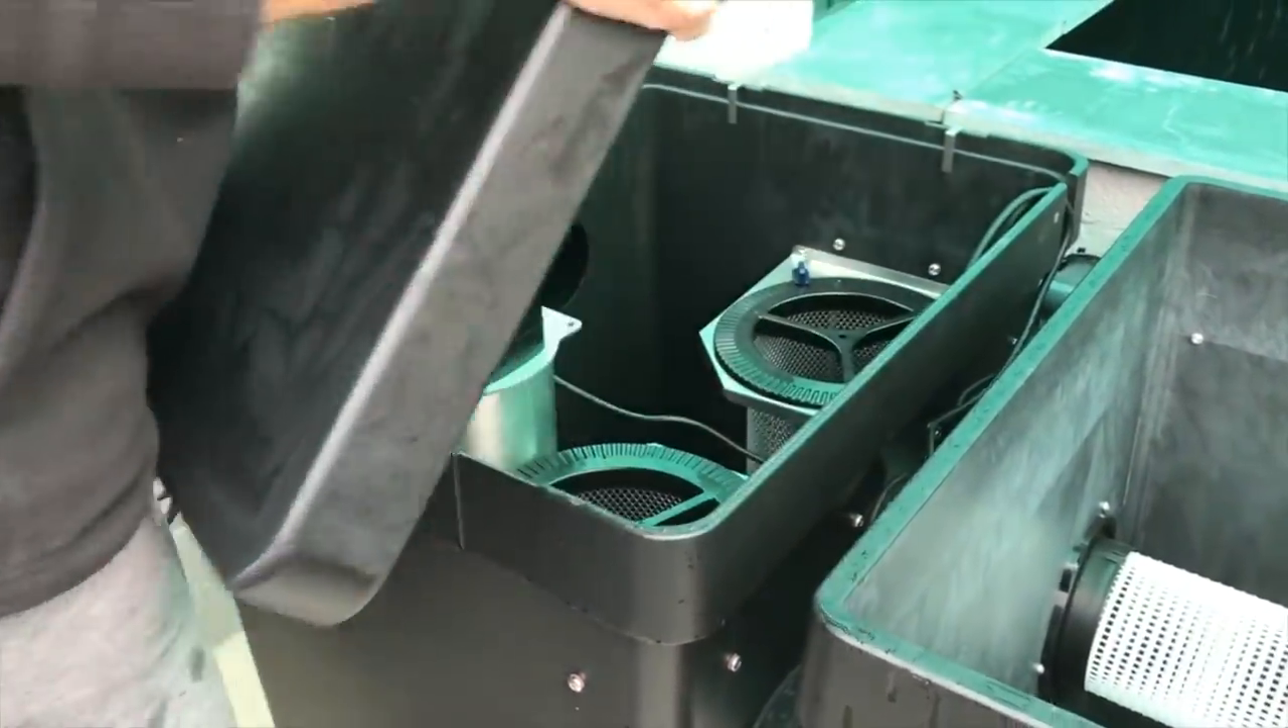And I have finally took the plastic cover off.